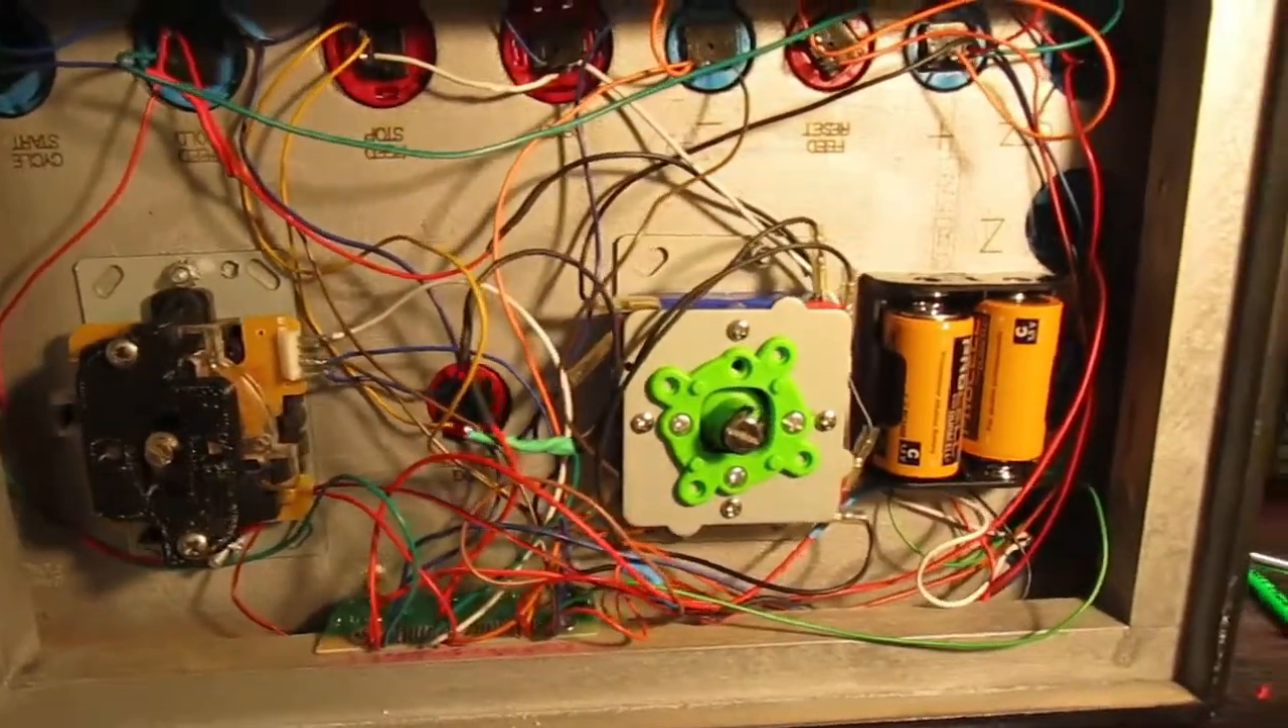You can see that I've substituted the original AAA batteries with 2C batteries.